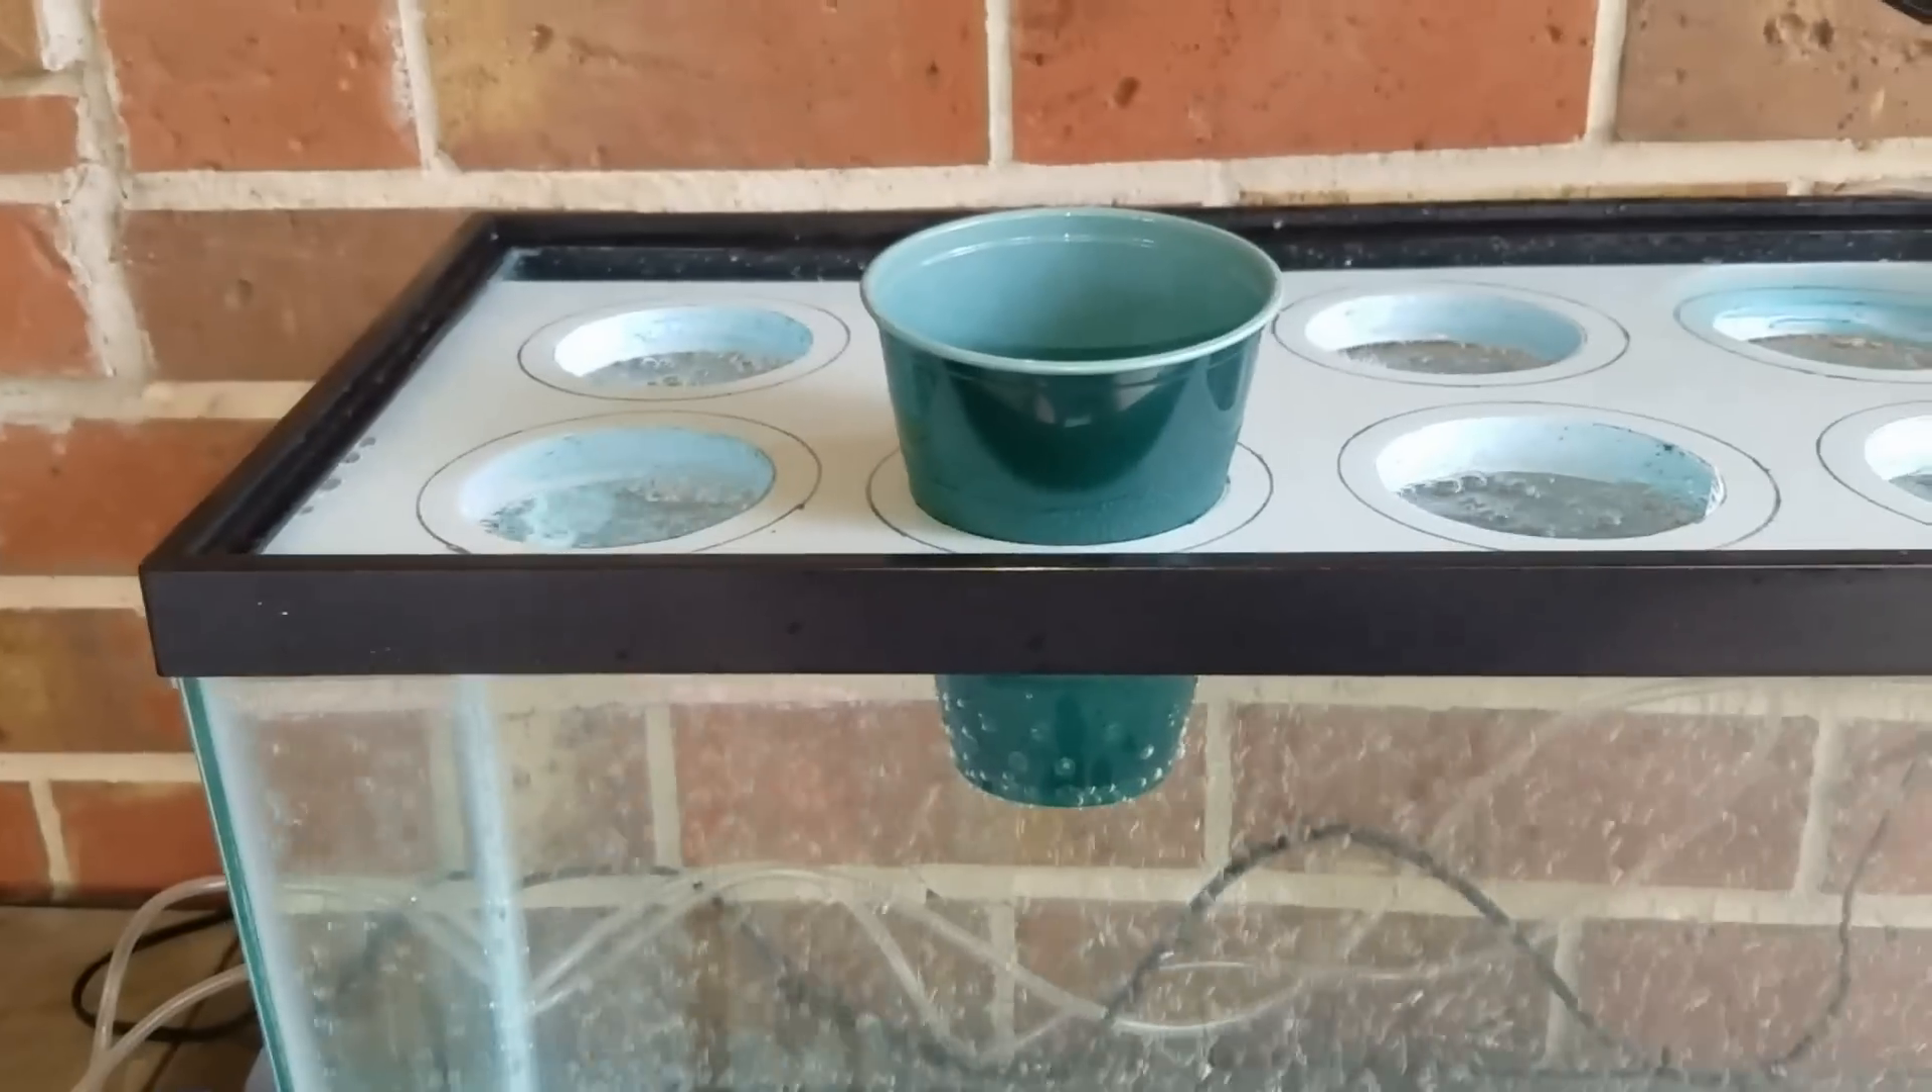Now we're going to test these cups in our raft up here. They fit pretty nicely down in there.